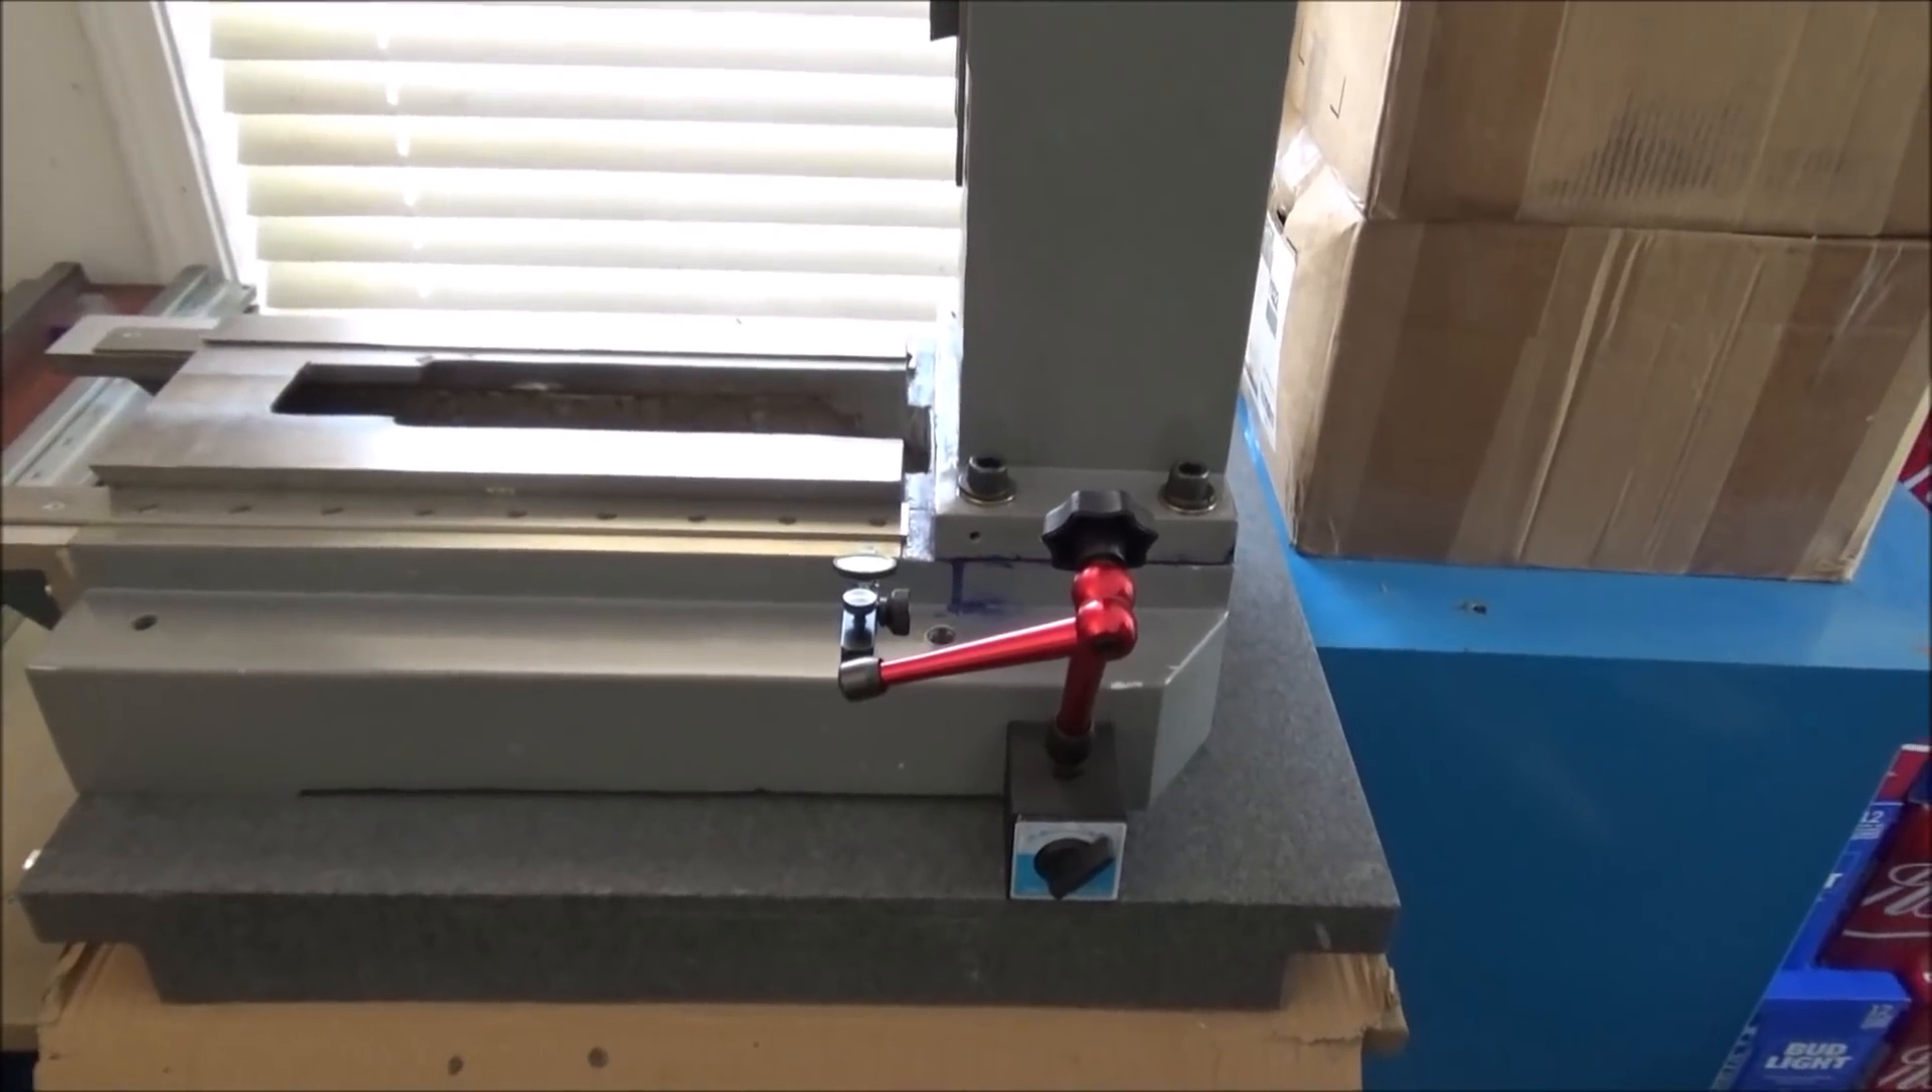I've got the column mounted to the base I've got the base and the column sitting back on the granite surface plate and I just want to see how much improvement we've got in the flex.